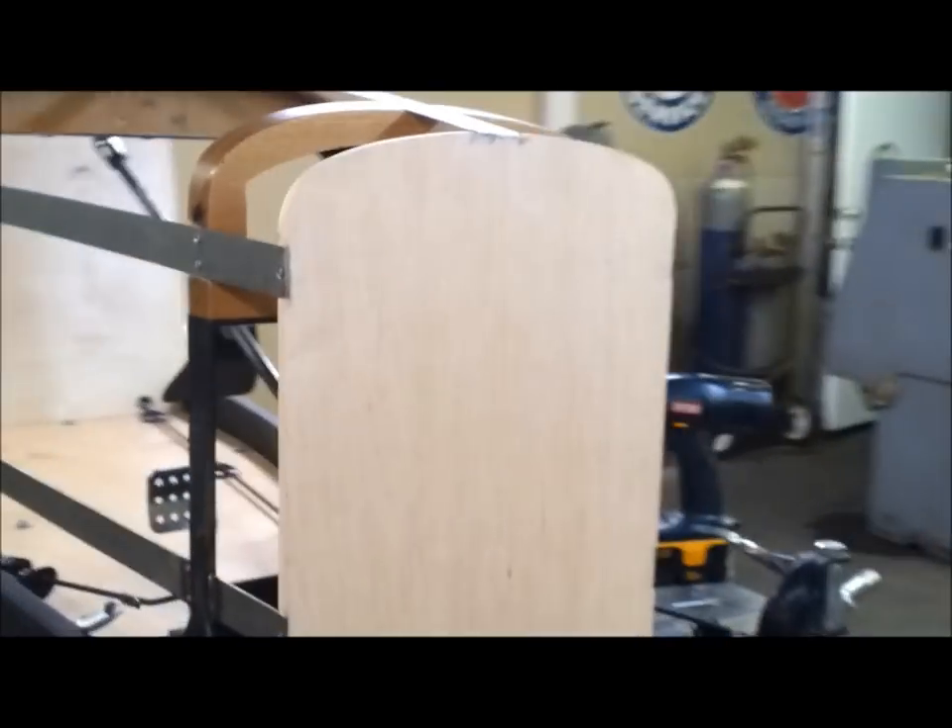I finished putting on the radiator piece of plywood here.